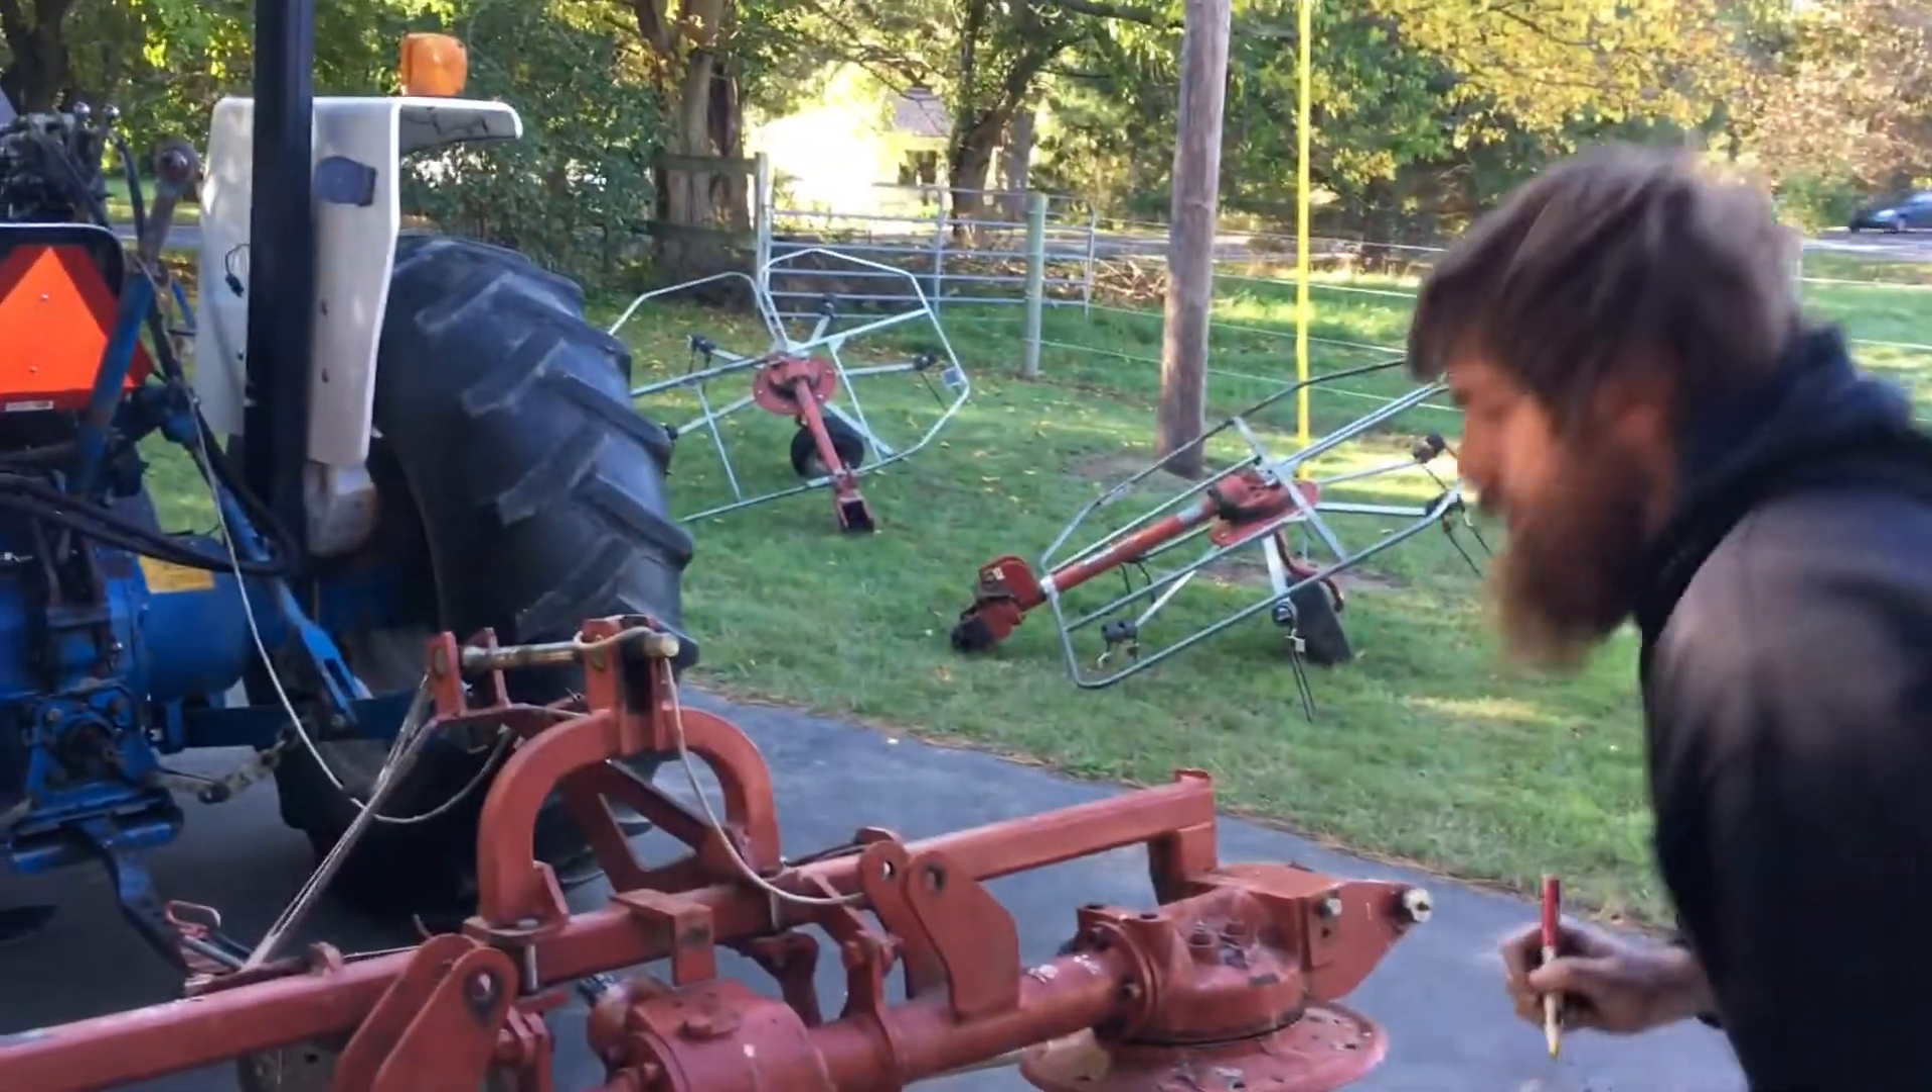We got the arms off. They're sitting over there in the yard.